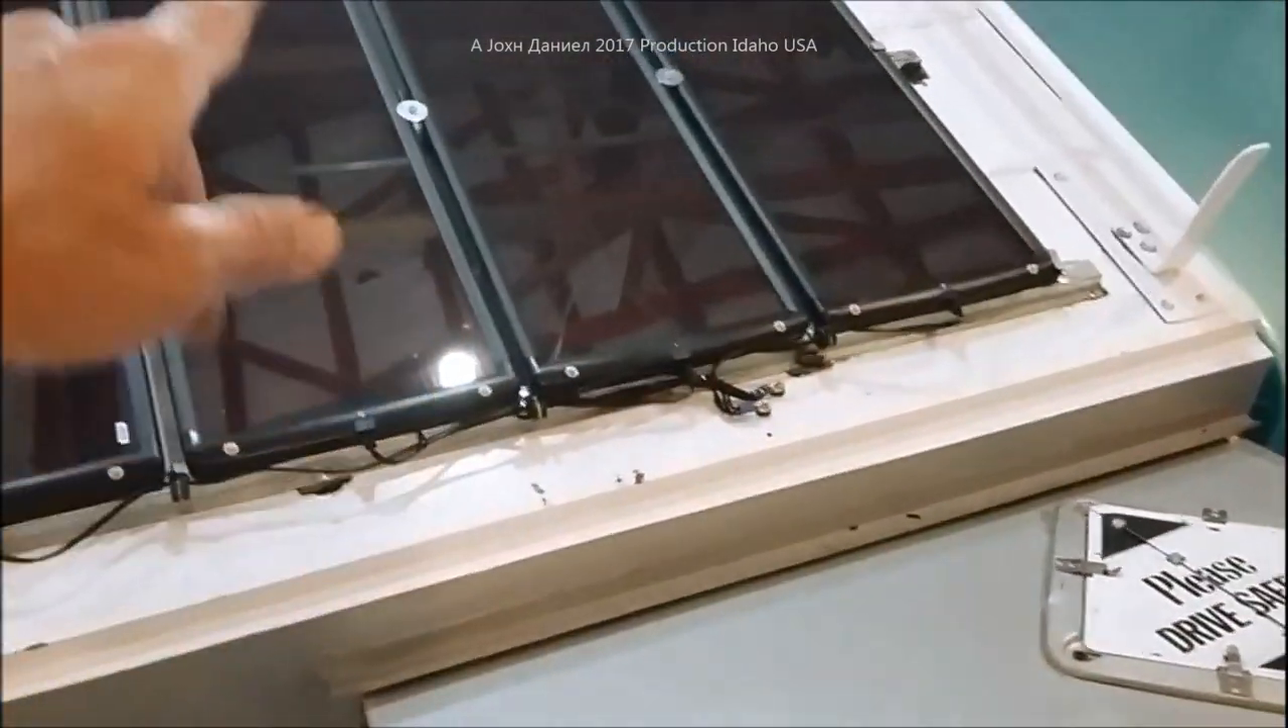So we have the panels up here on top they are secured all the way around and they are now officially installed permanently on the truck.